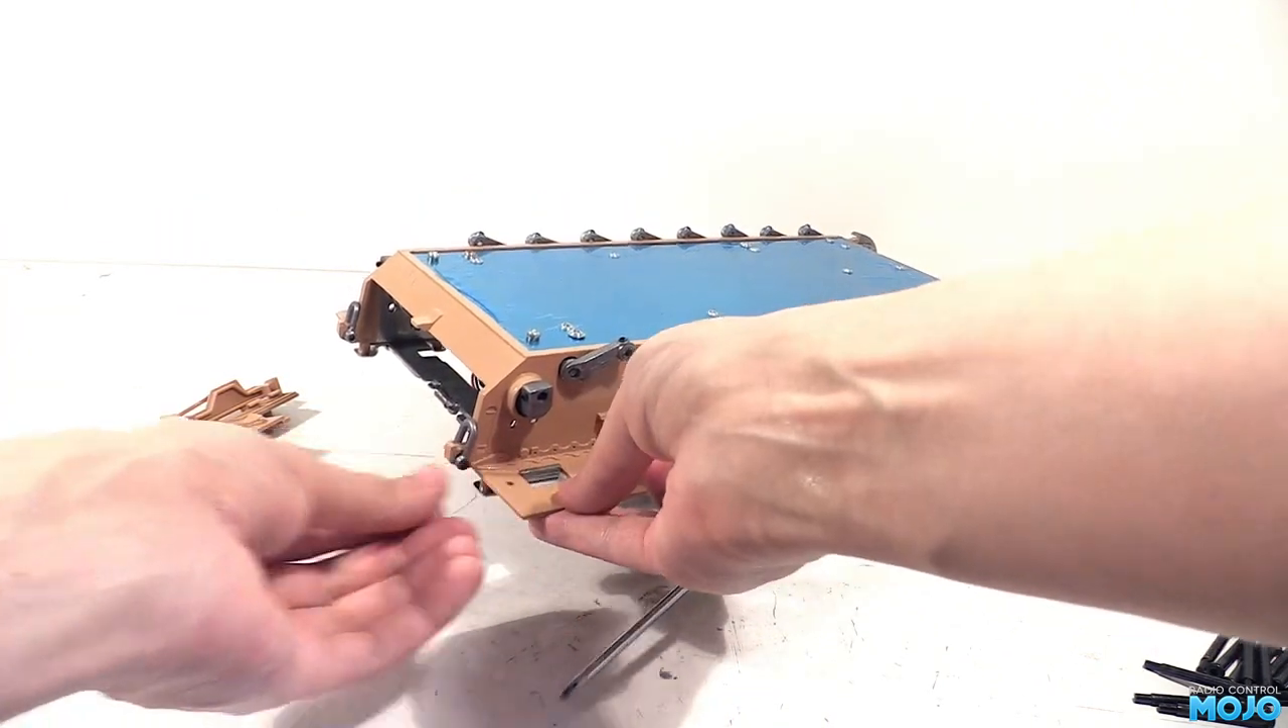The bottom of the hull still has its protective plastic on the aluminium chassis.